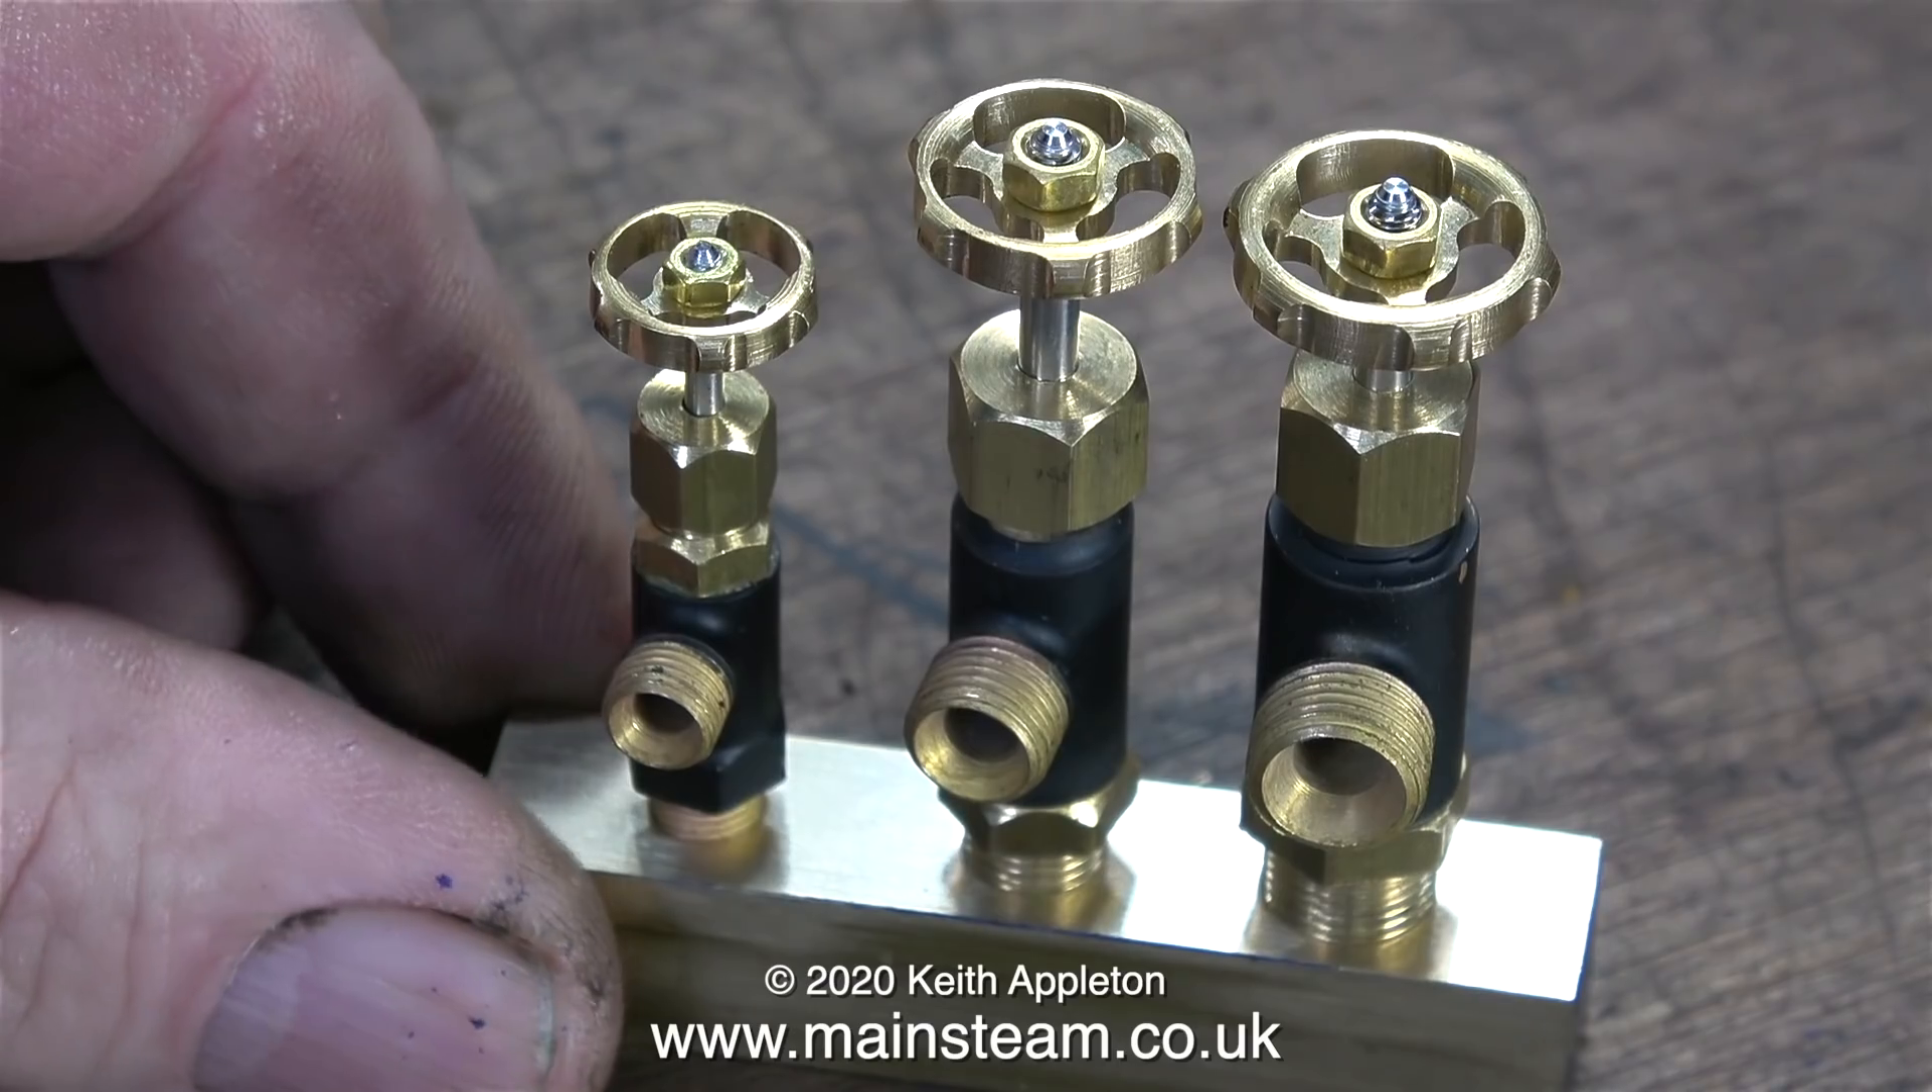As you can see the hand wheels are quite close but there's sufficient clearance to turn them independently.